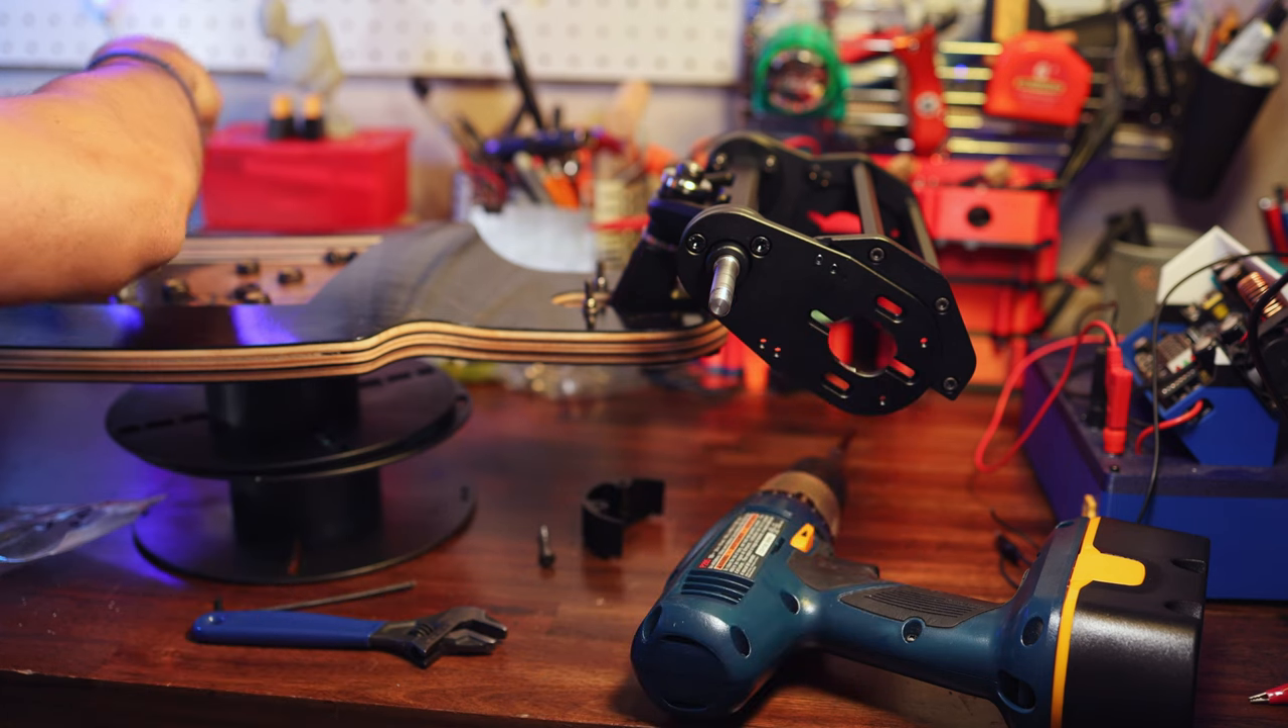So there we go. There is the rear belt drive mounts set up.